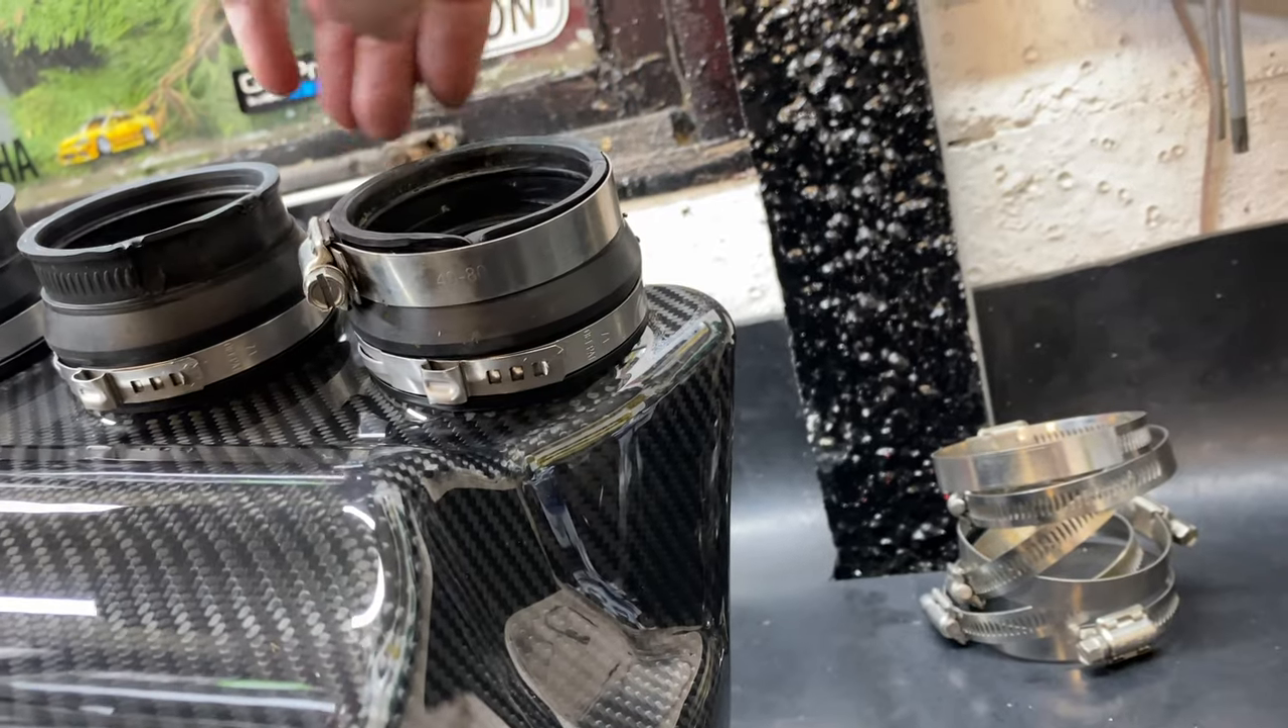With the rubbers cleaned up, I've now reinserted the original clips.